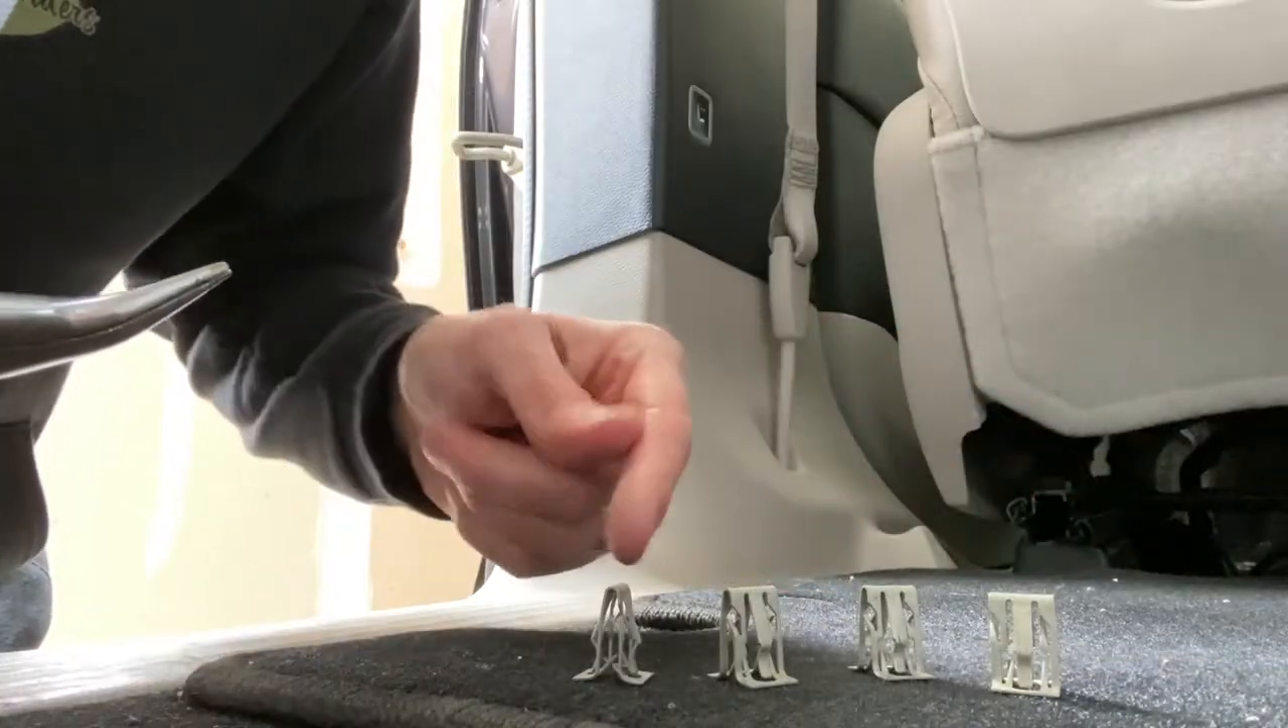At this point, I've got all four clips removed.